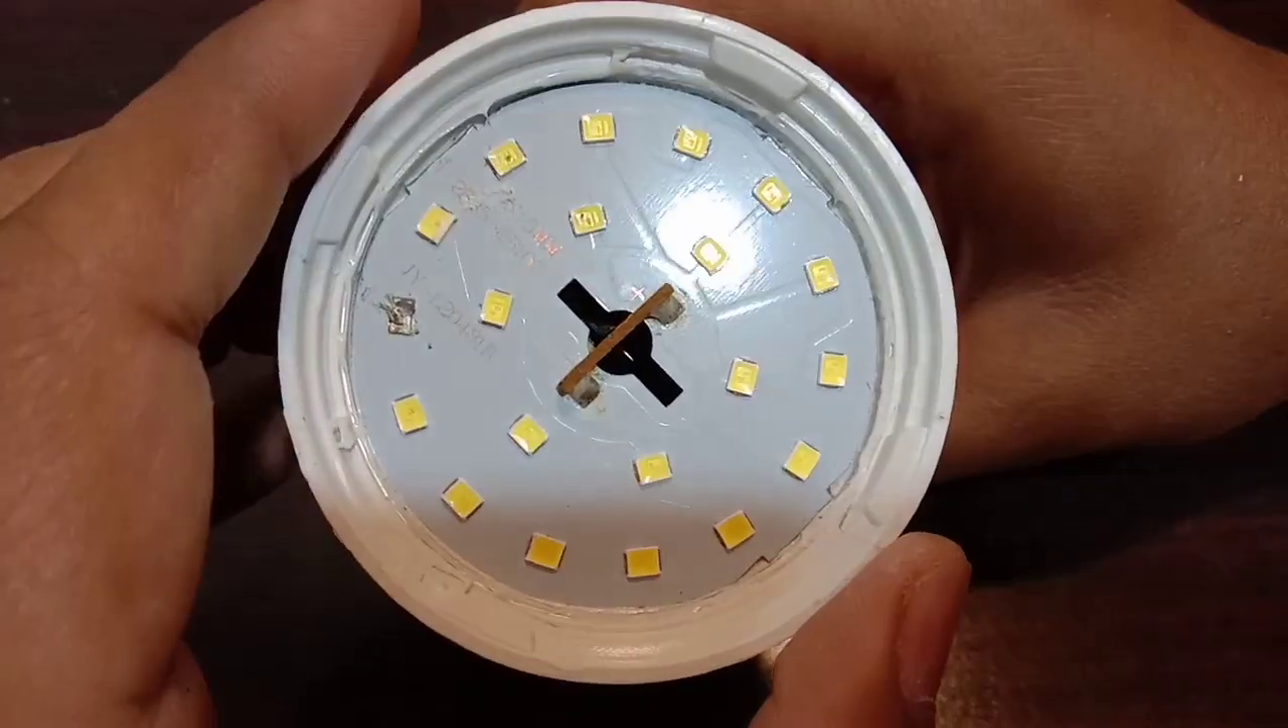اوپر والے ڈیفیوزر کو ہم نے اتار دیا ہے۔